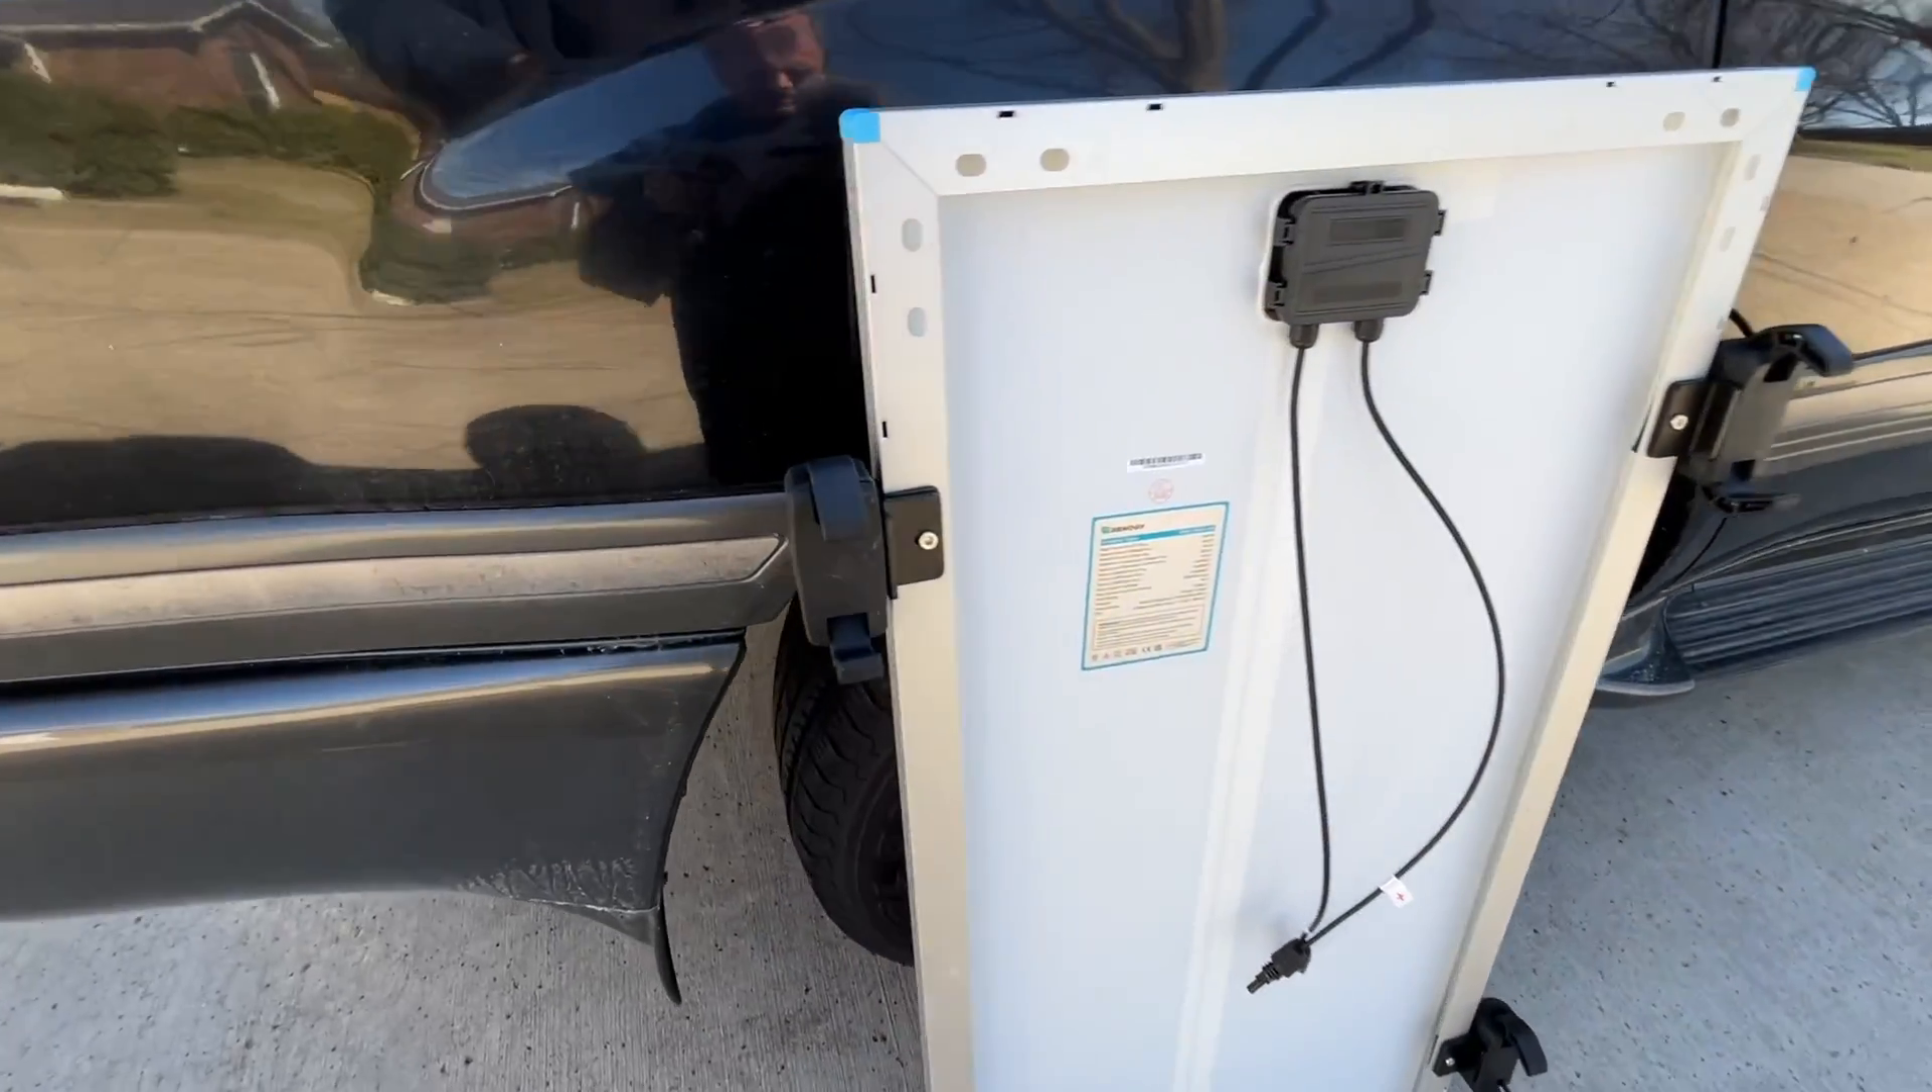We'll head out to my Land Cruiser, and we'll get this attached. Okay, so I have the brackets installed here on the solar panel.